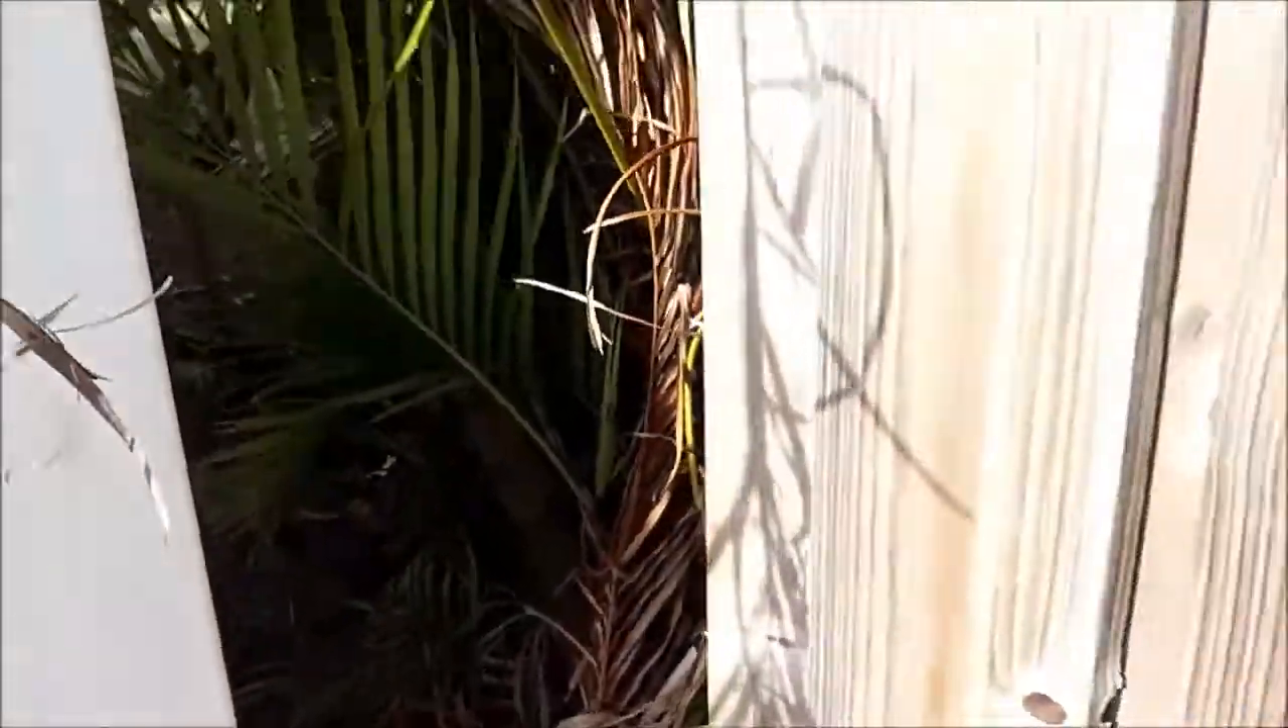Now, this is my fence before my fence came up to here. Now I've got this gap in here.